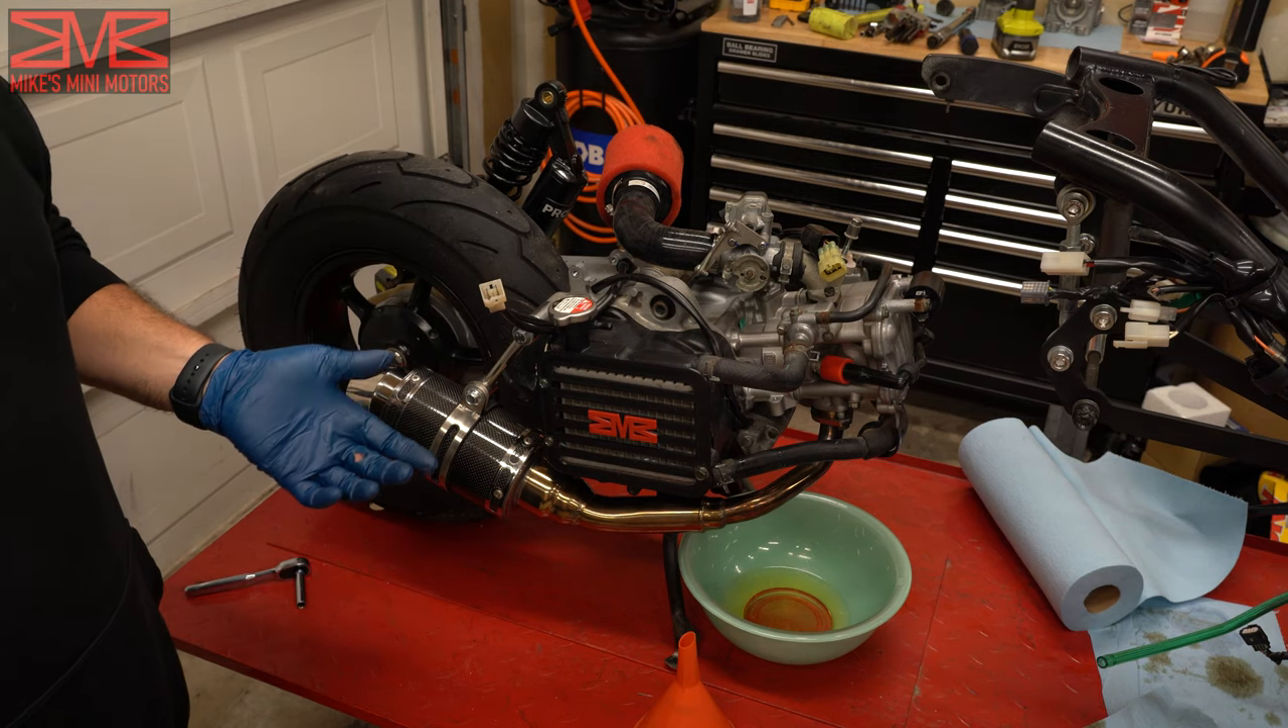All right, there's the engine all back together.